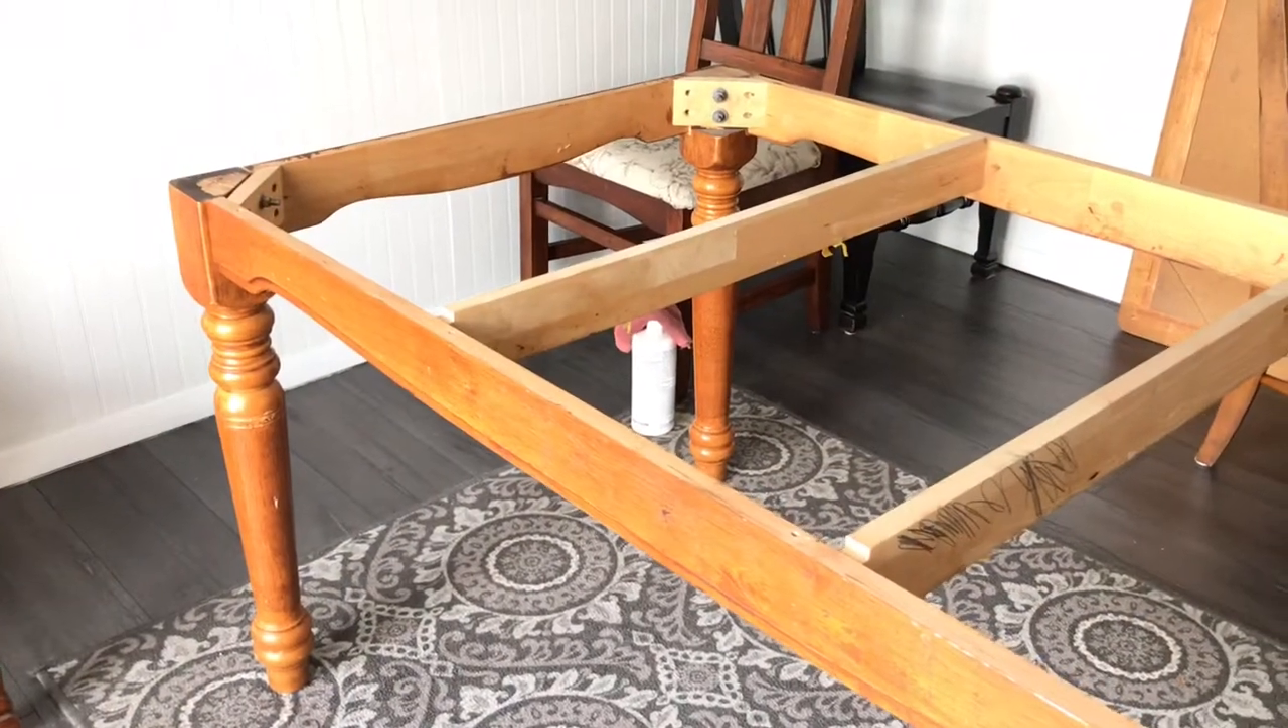This is the foundation of the table without the top.